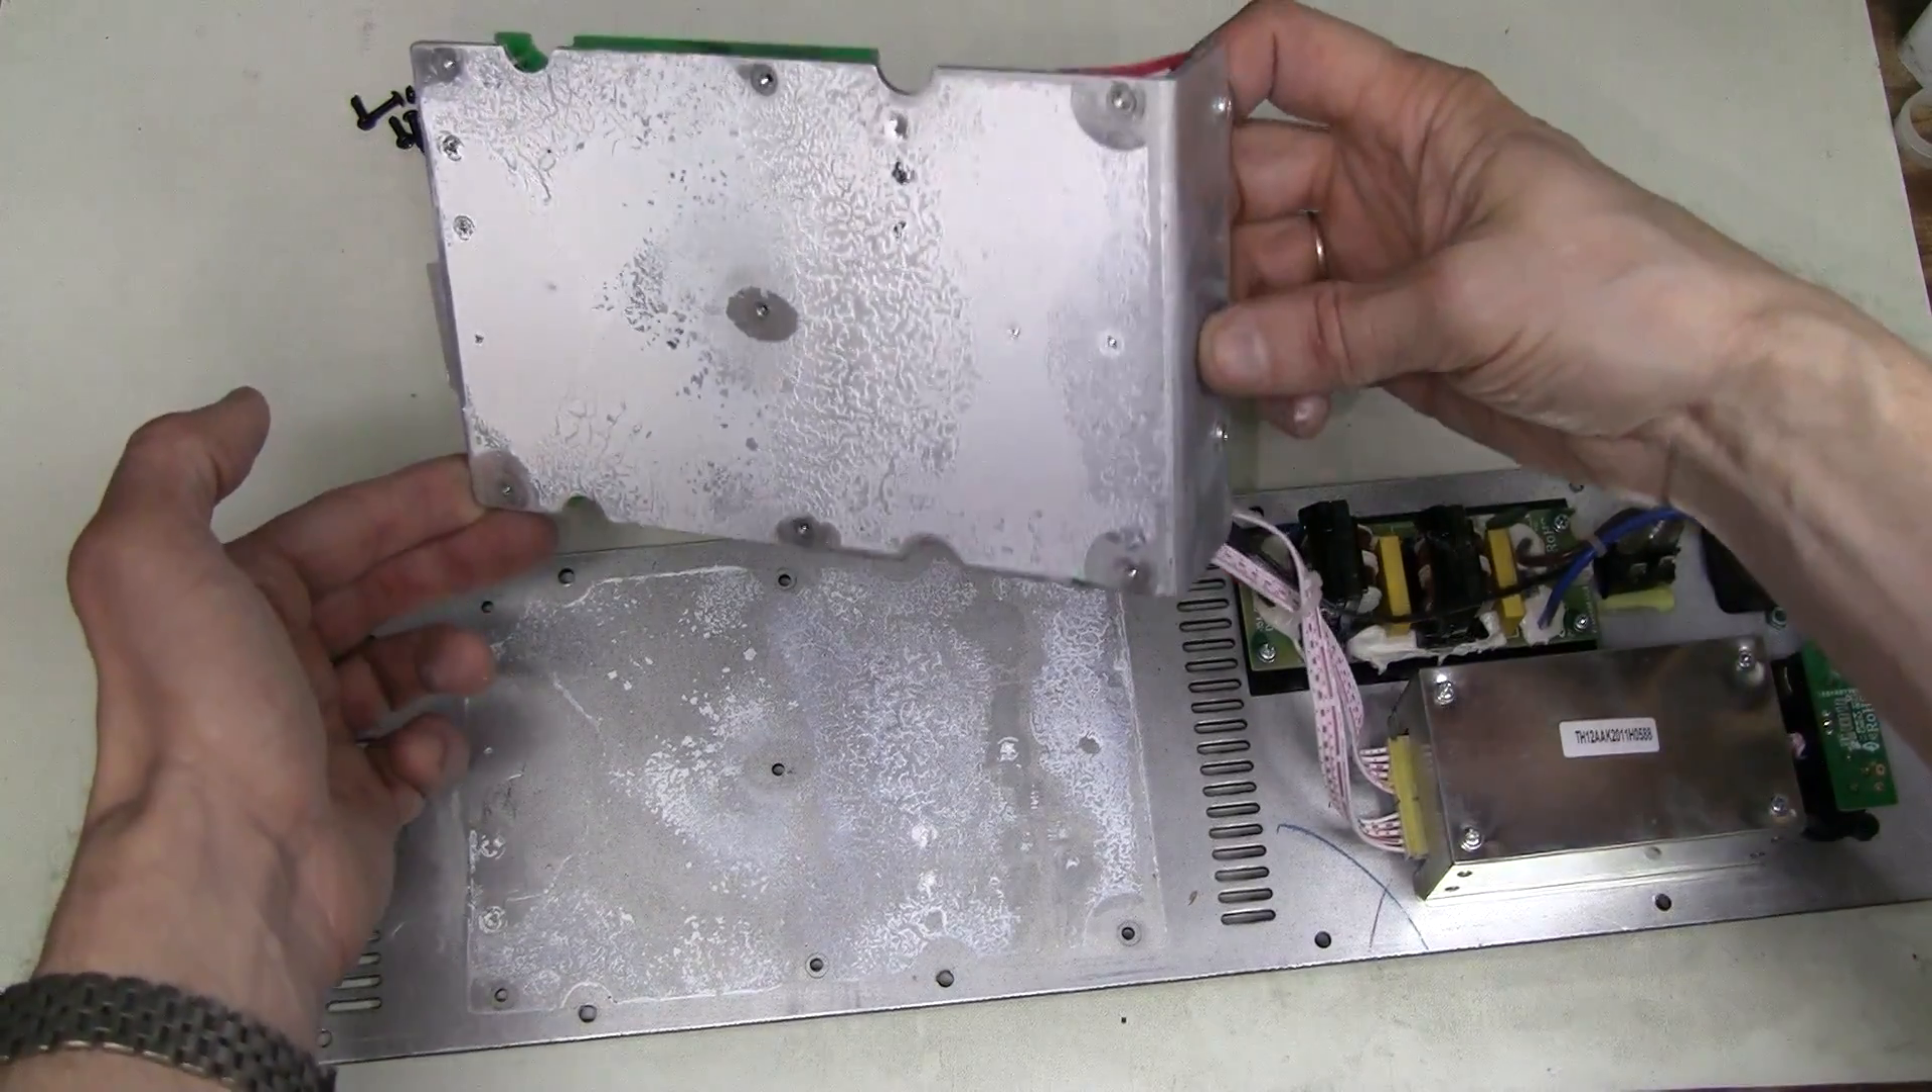All right, I managed to lift this heat sink off.